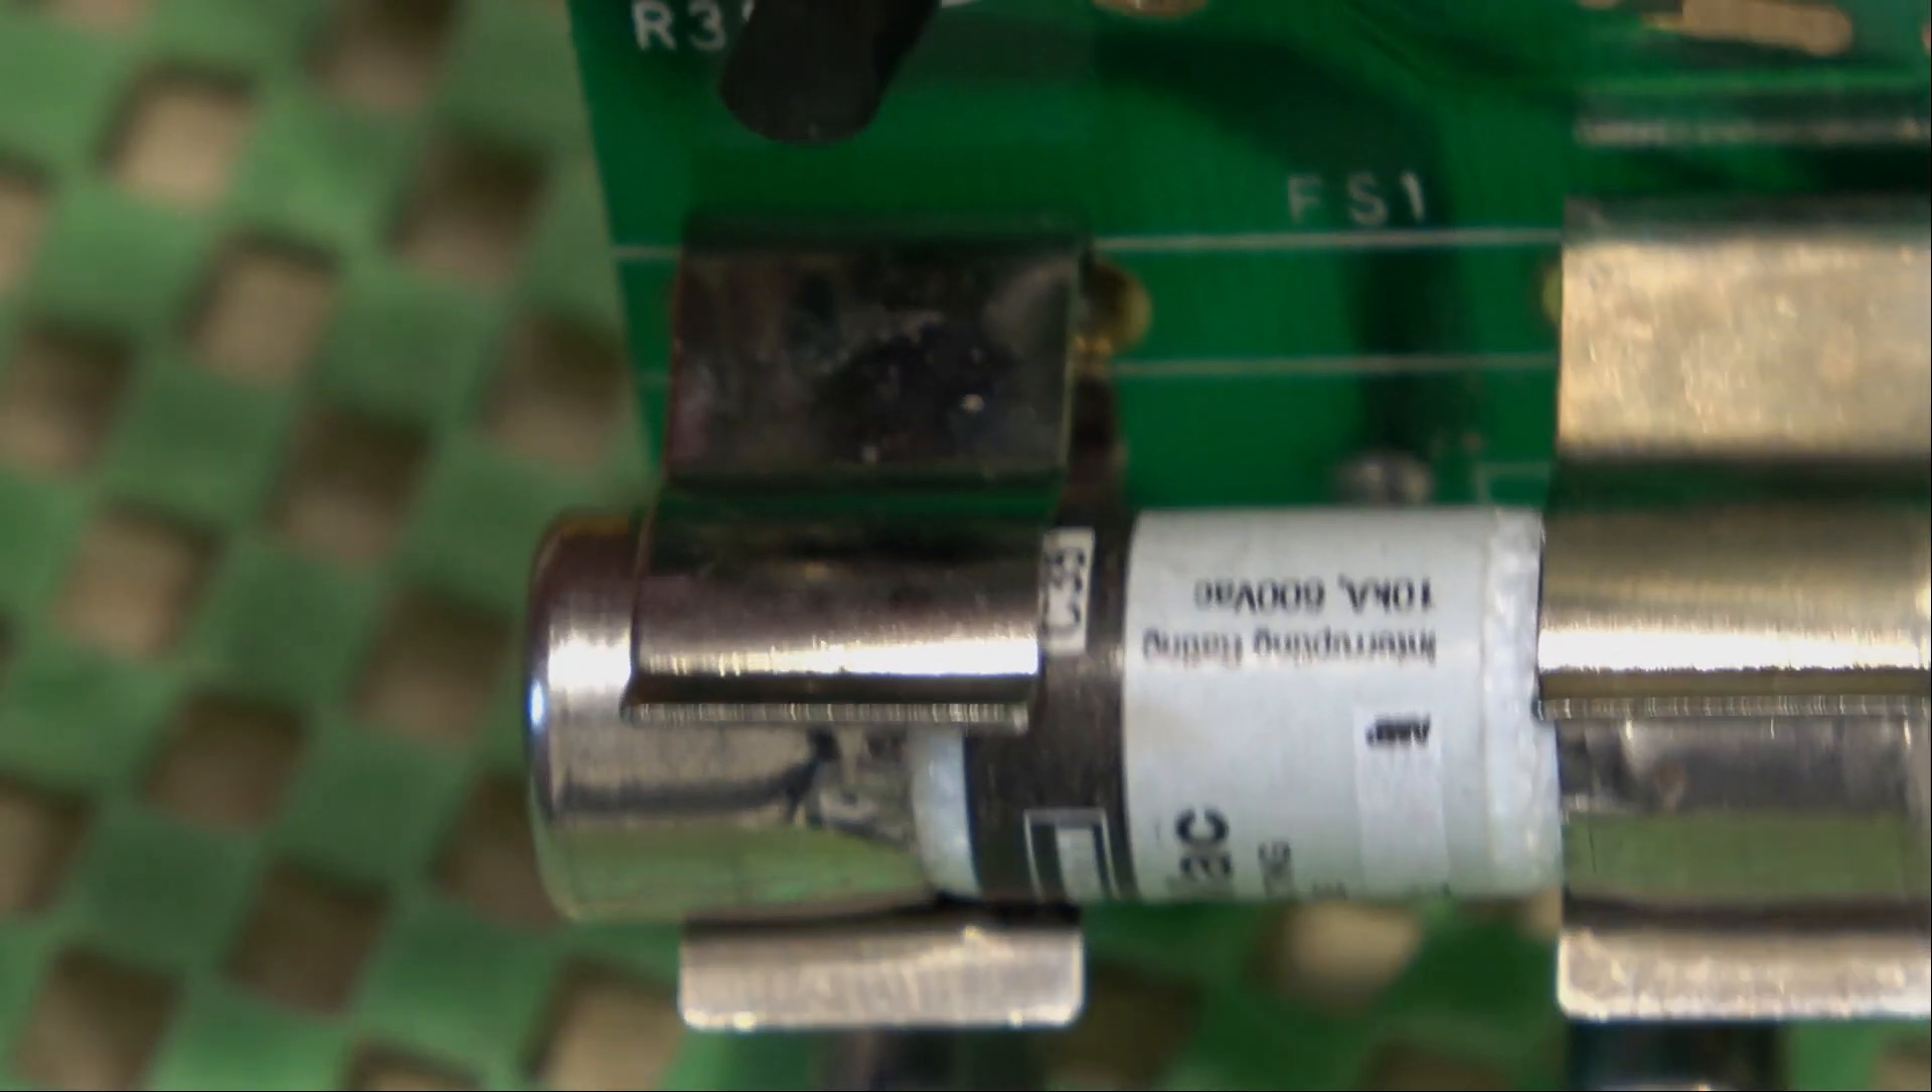And the fuse here does stick out of the end a little bit.